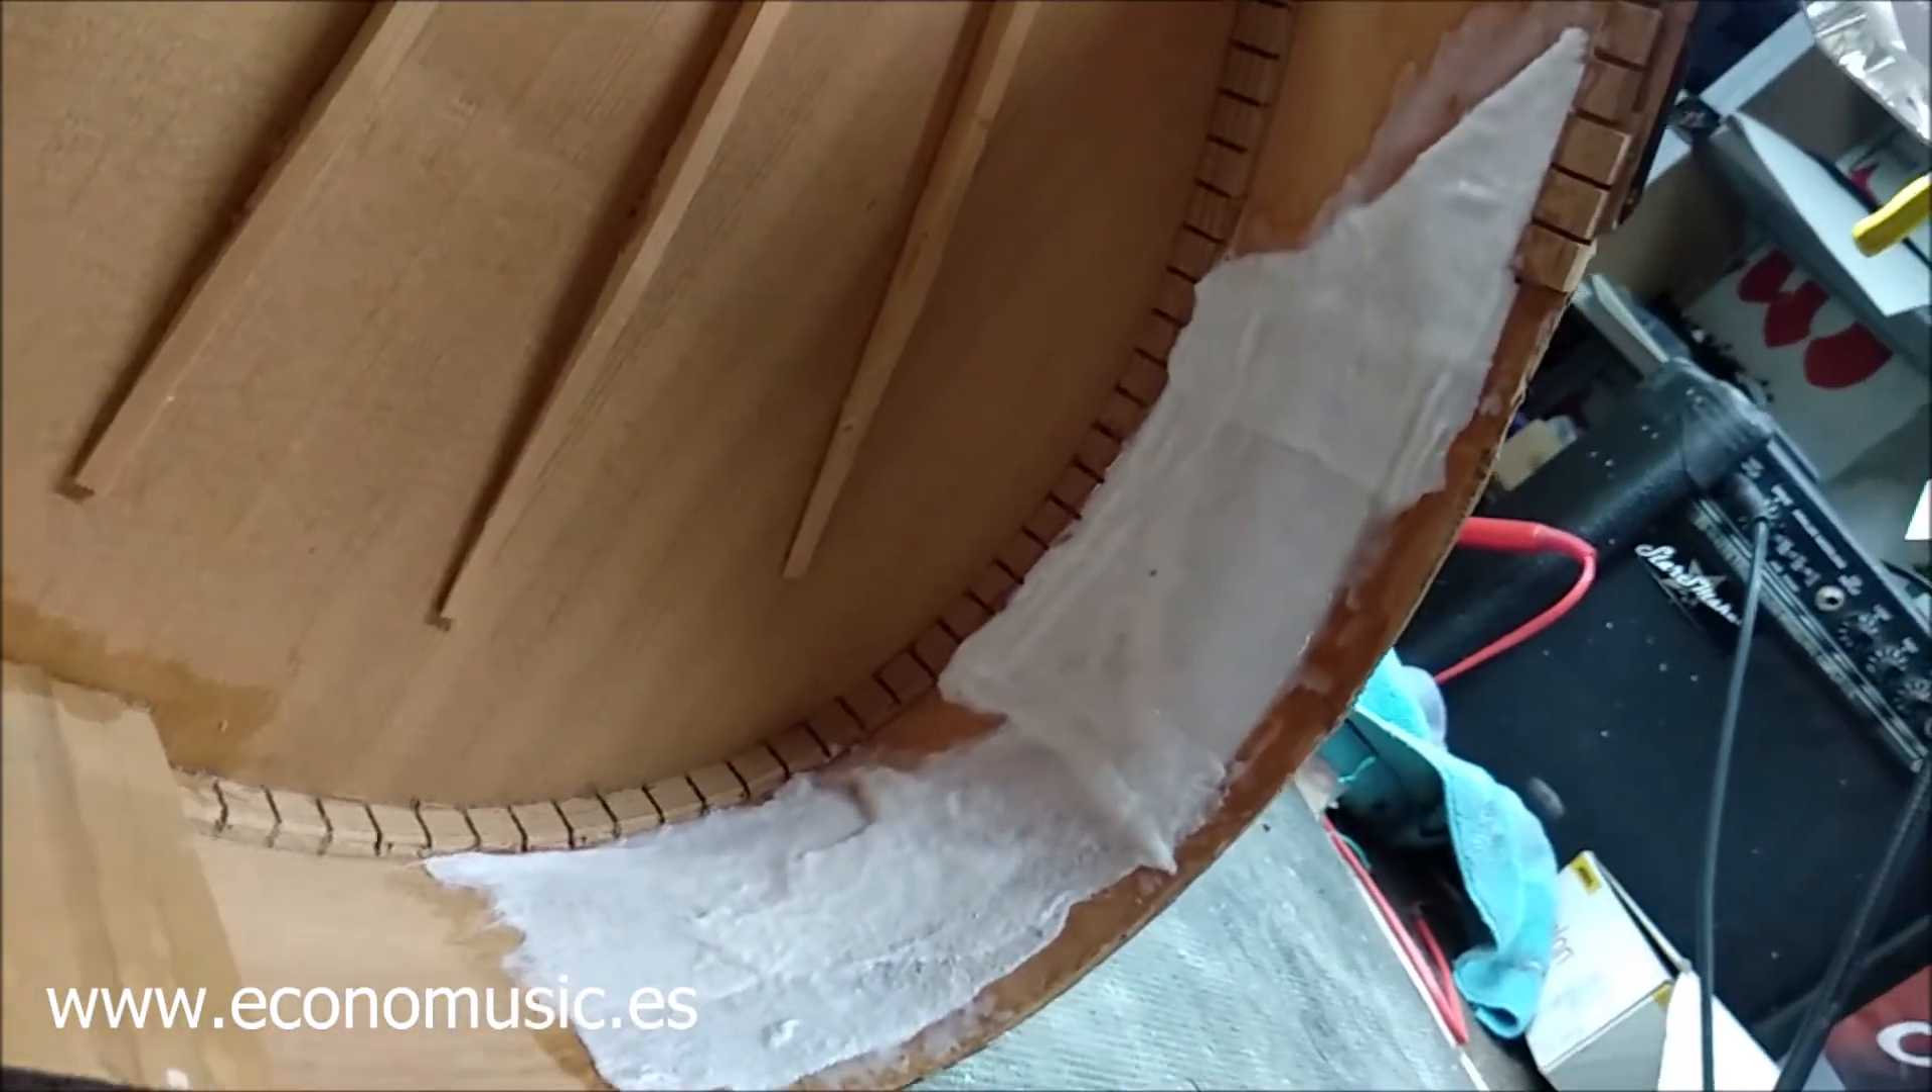Hemos aplicado un refuerzo con una gasa encolada que hemos colocado en la parte de interior que estaba más afectada del costado.